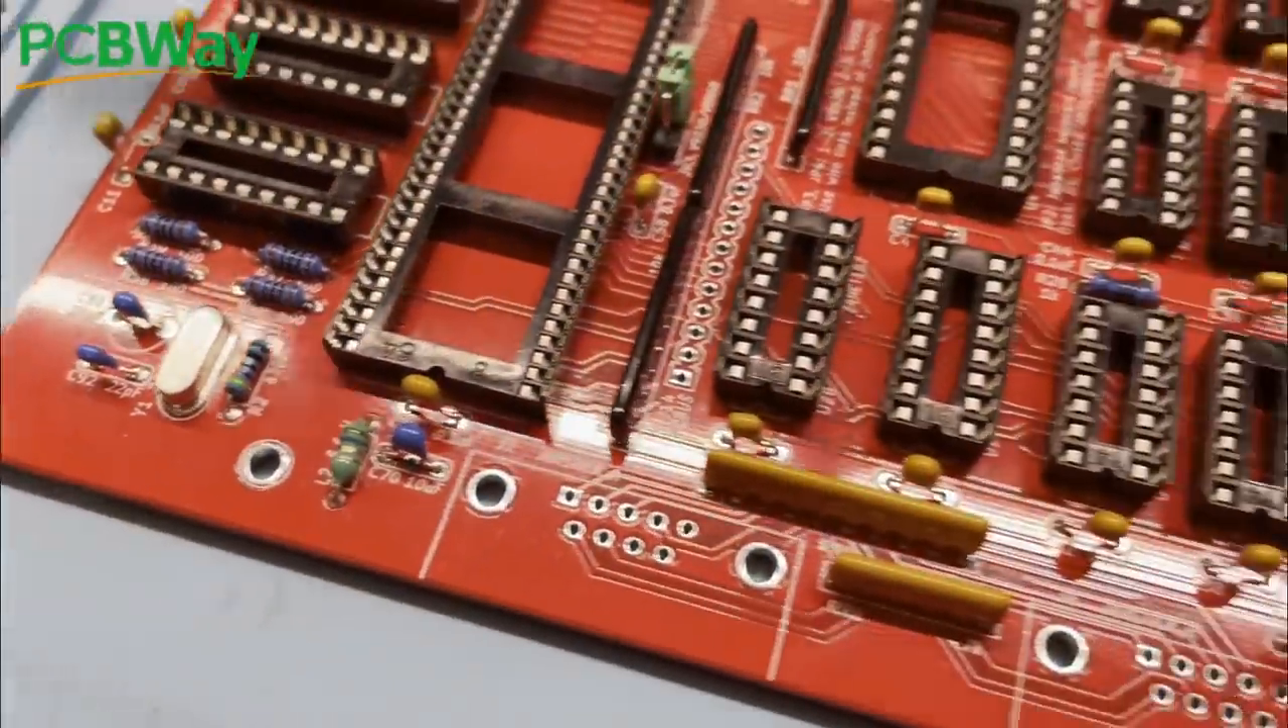A mere hour or so later, and all of the sockets are in place, ready to accept their lovely chips, and the board is starting to take shape.